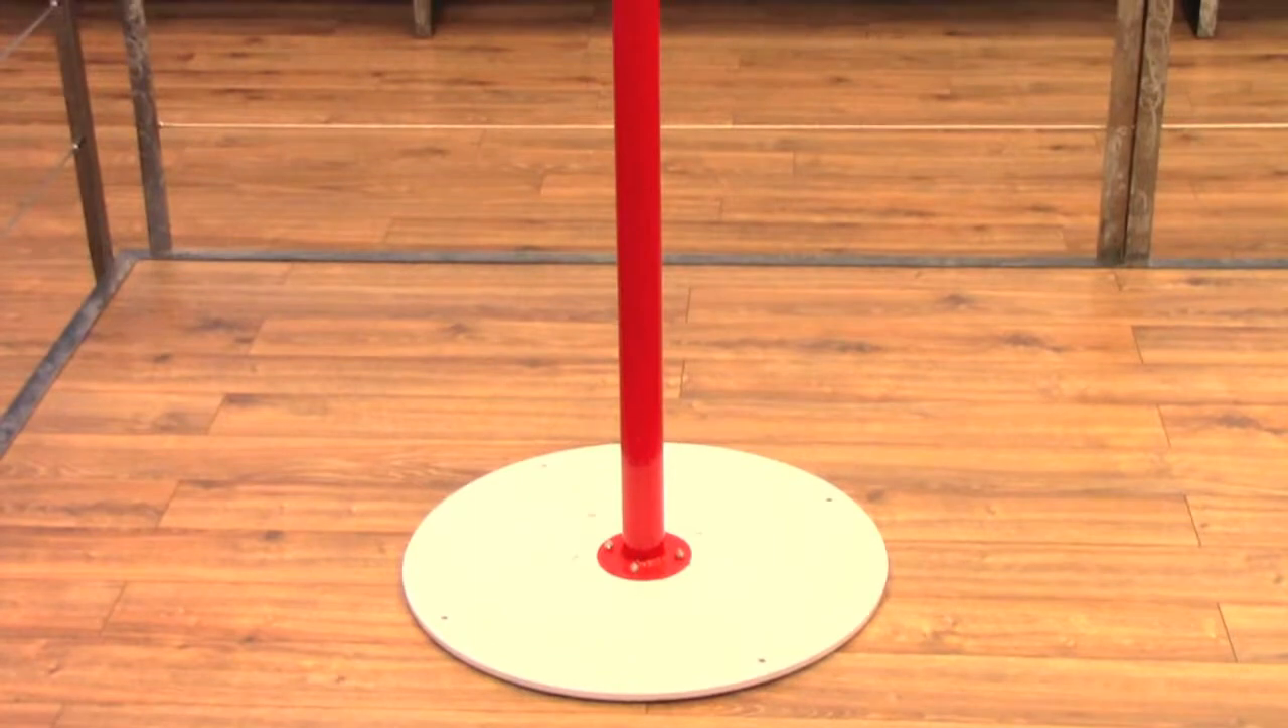You should be left with just the pole assembly.